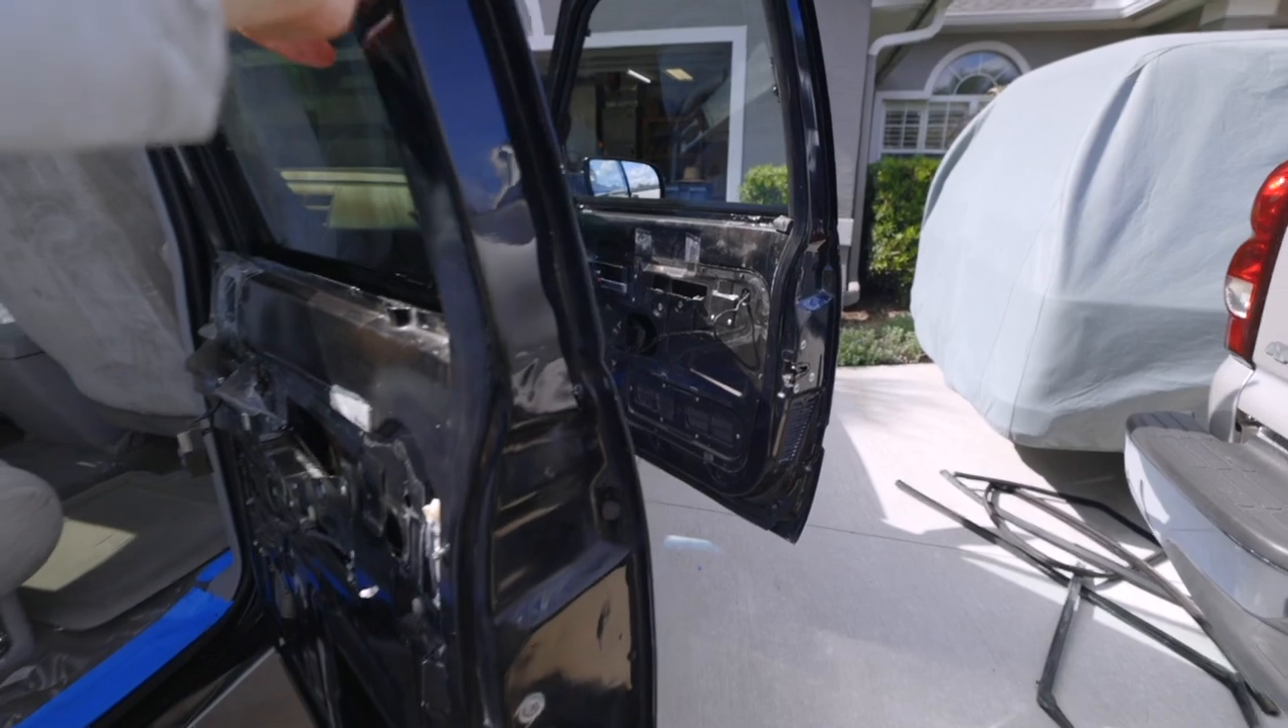And I'm going to leave the door panels off for now. I do need to find a couple of small parts.